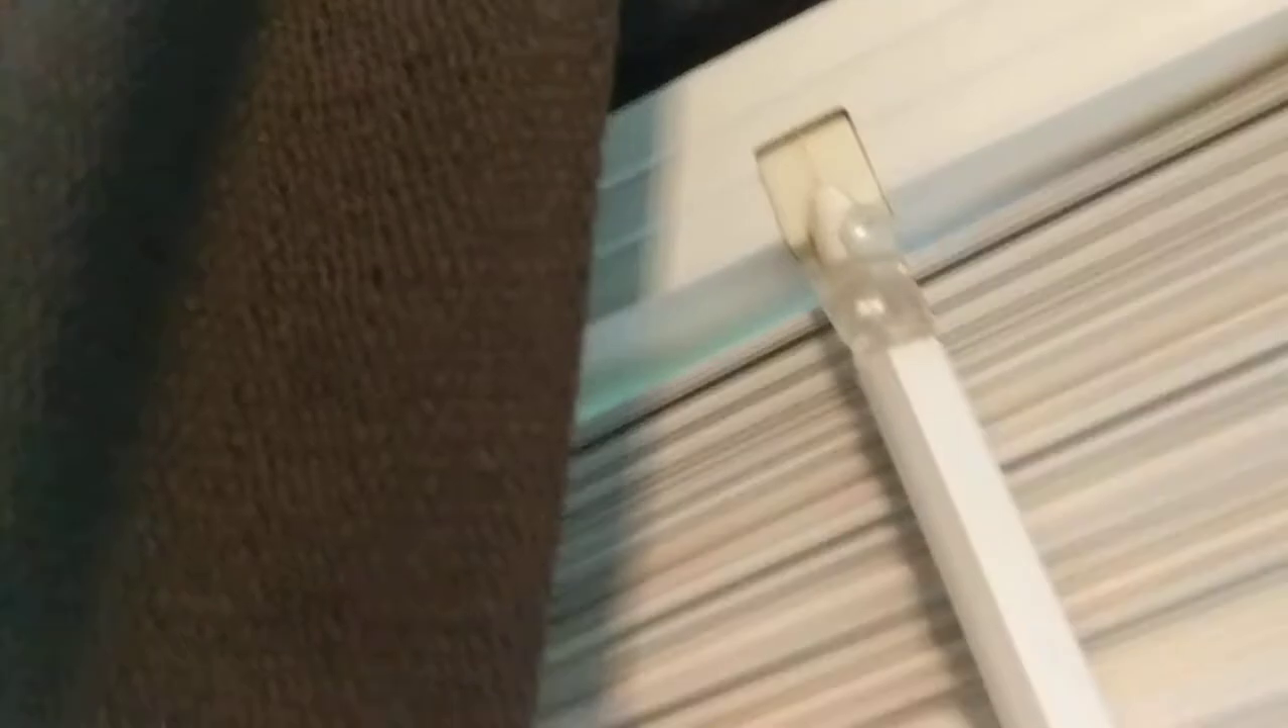Okay, now the control rod is reattached. It just snaps in.